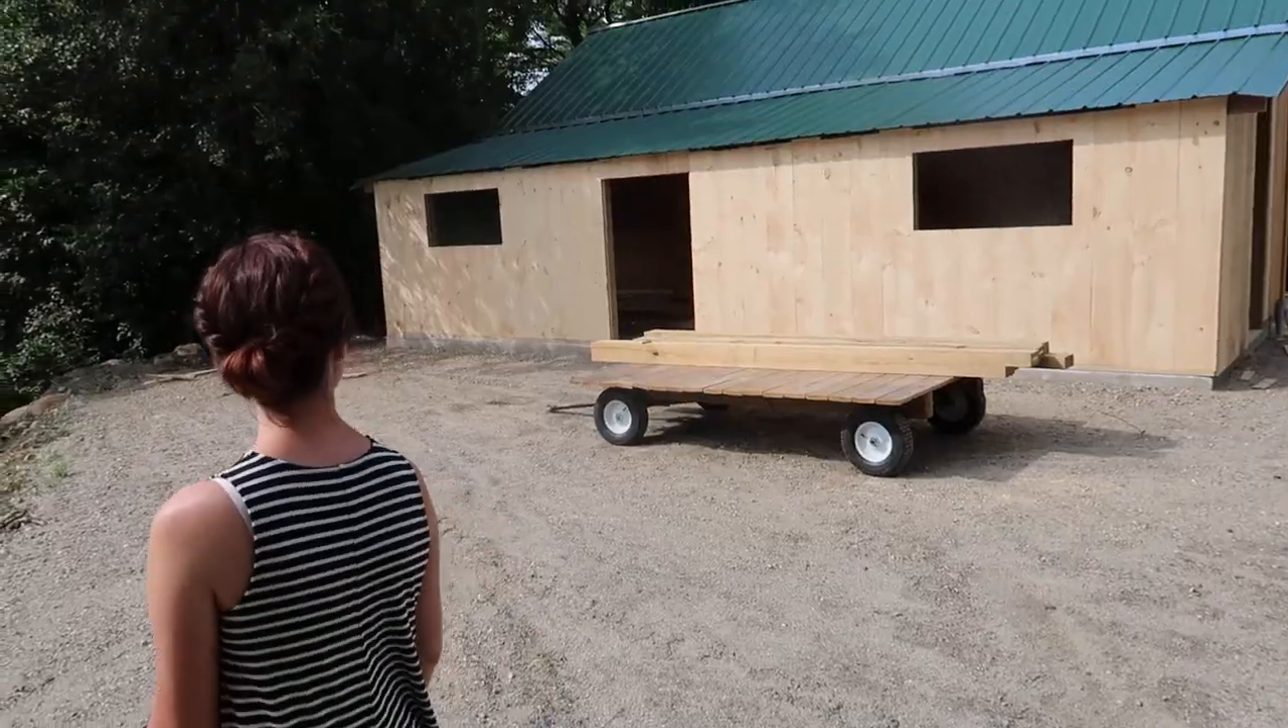Can you tell that the door is not completely centered?